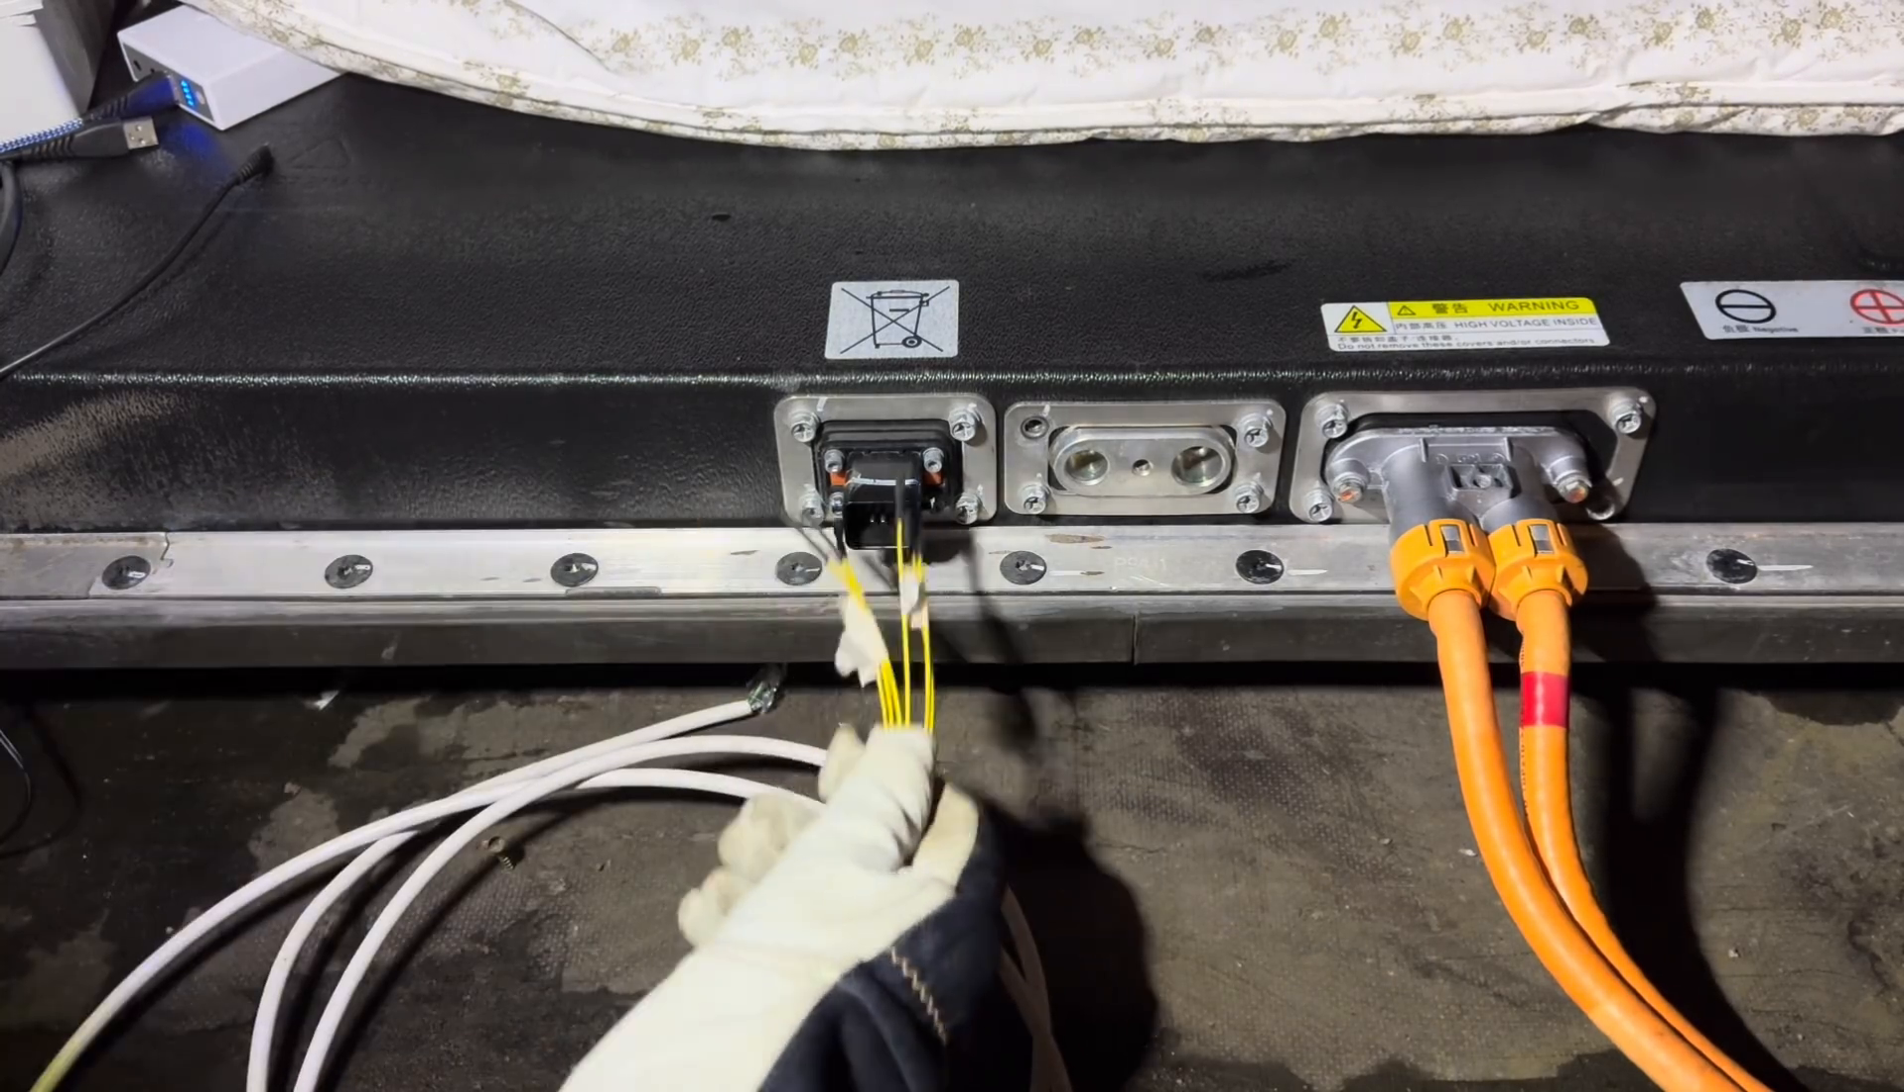Alright, so the high voltage connector is now in place.